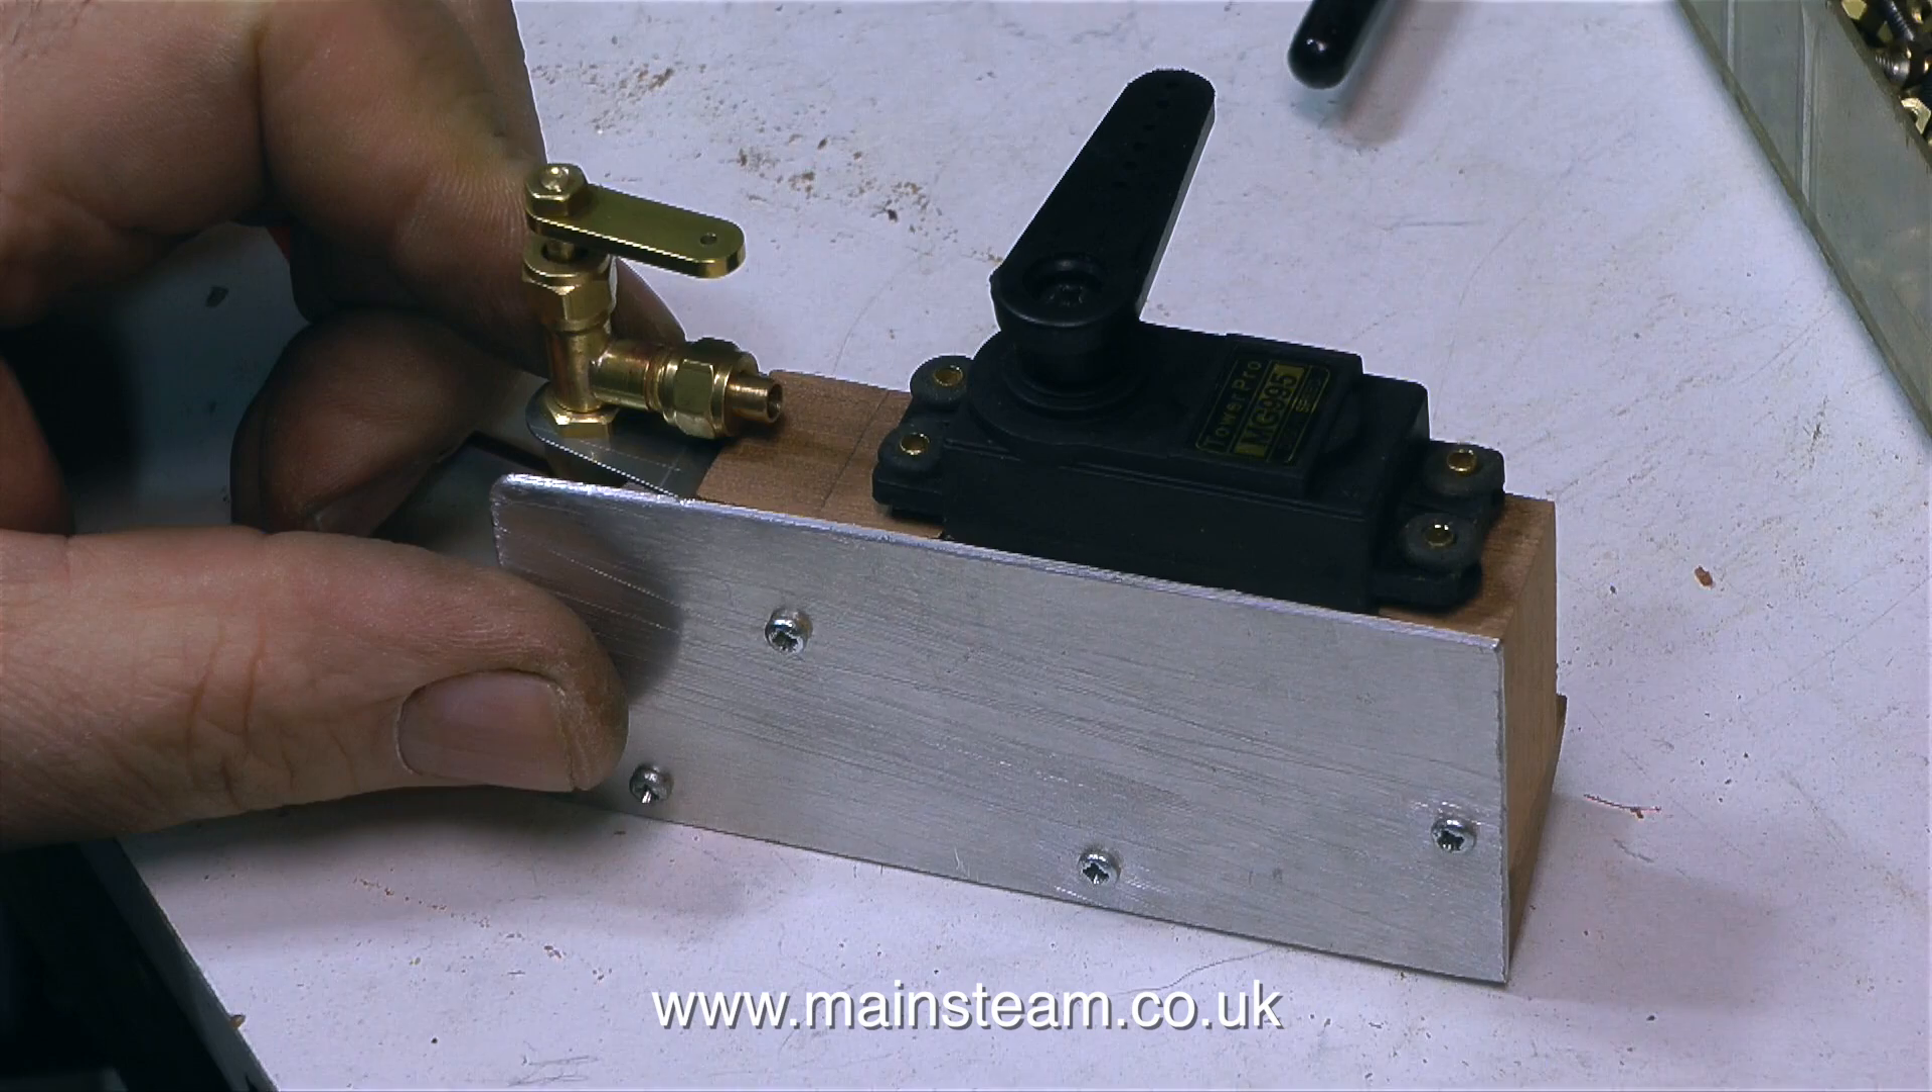Here's the assembly almost completed. The gas valve's the wrong way around and all it really needs now is a link arm between the servo arm and the arm on the gas valve, which needs to be turned at 90 degrees from where it is currently.